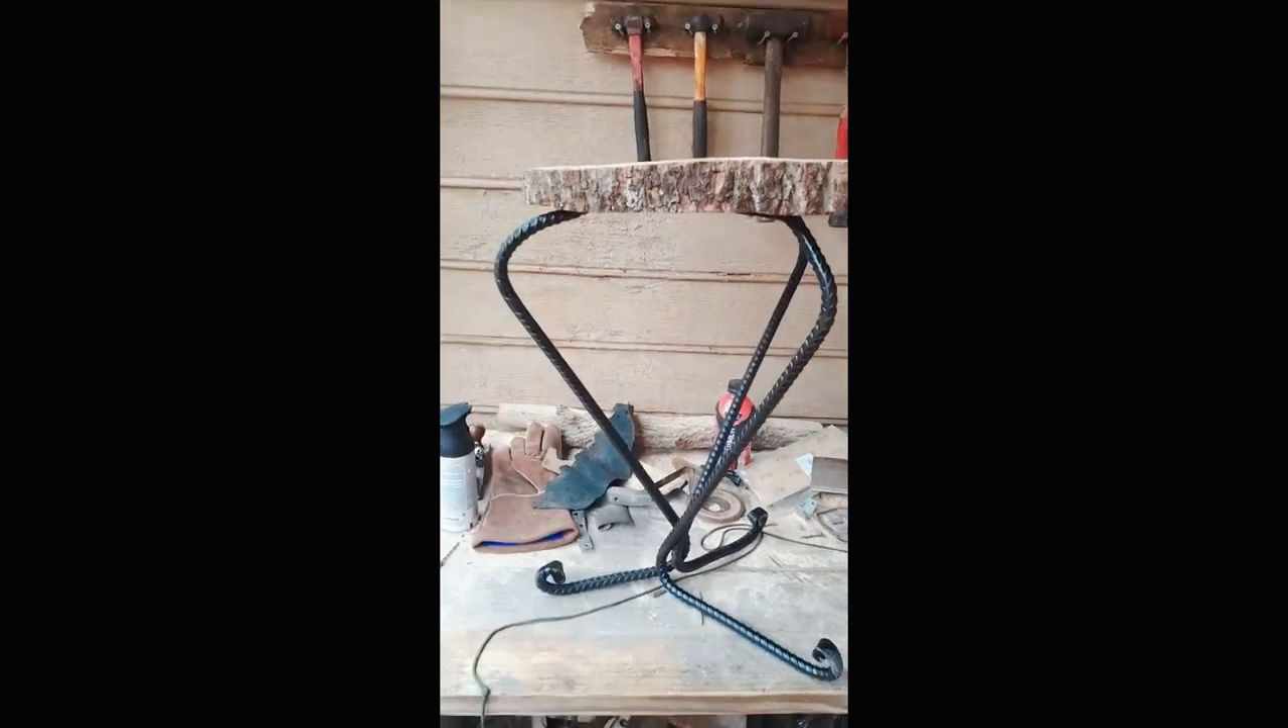So, we've finished up the legs and we've attached them to the table.